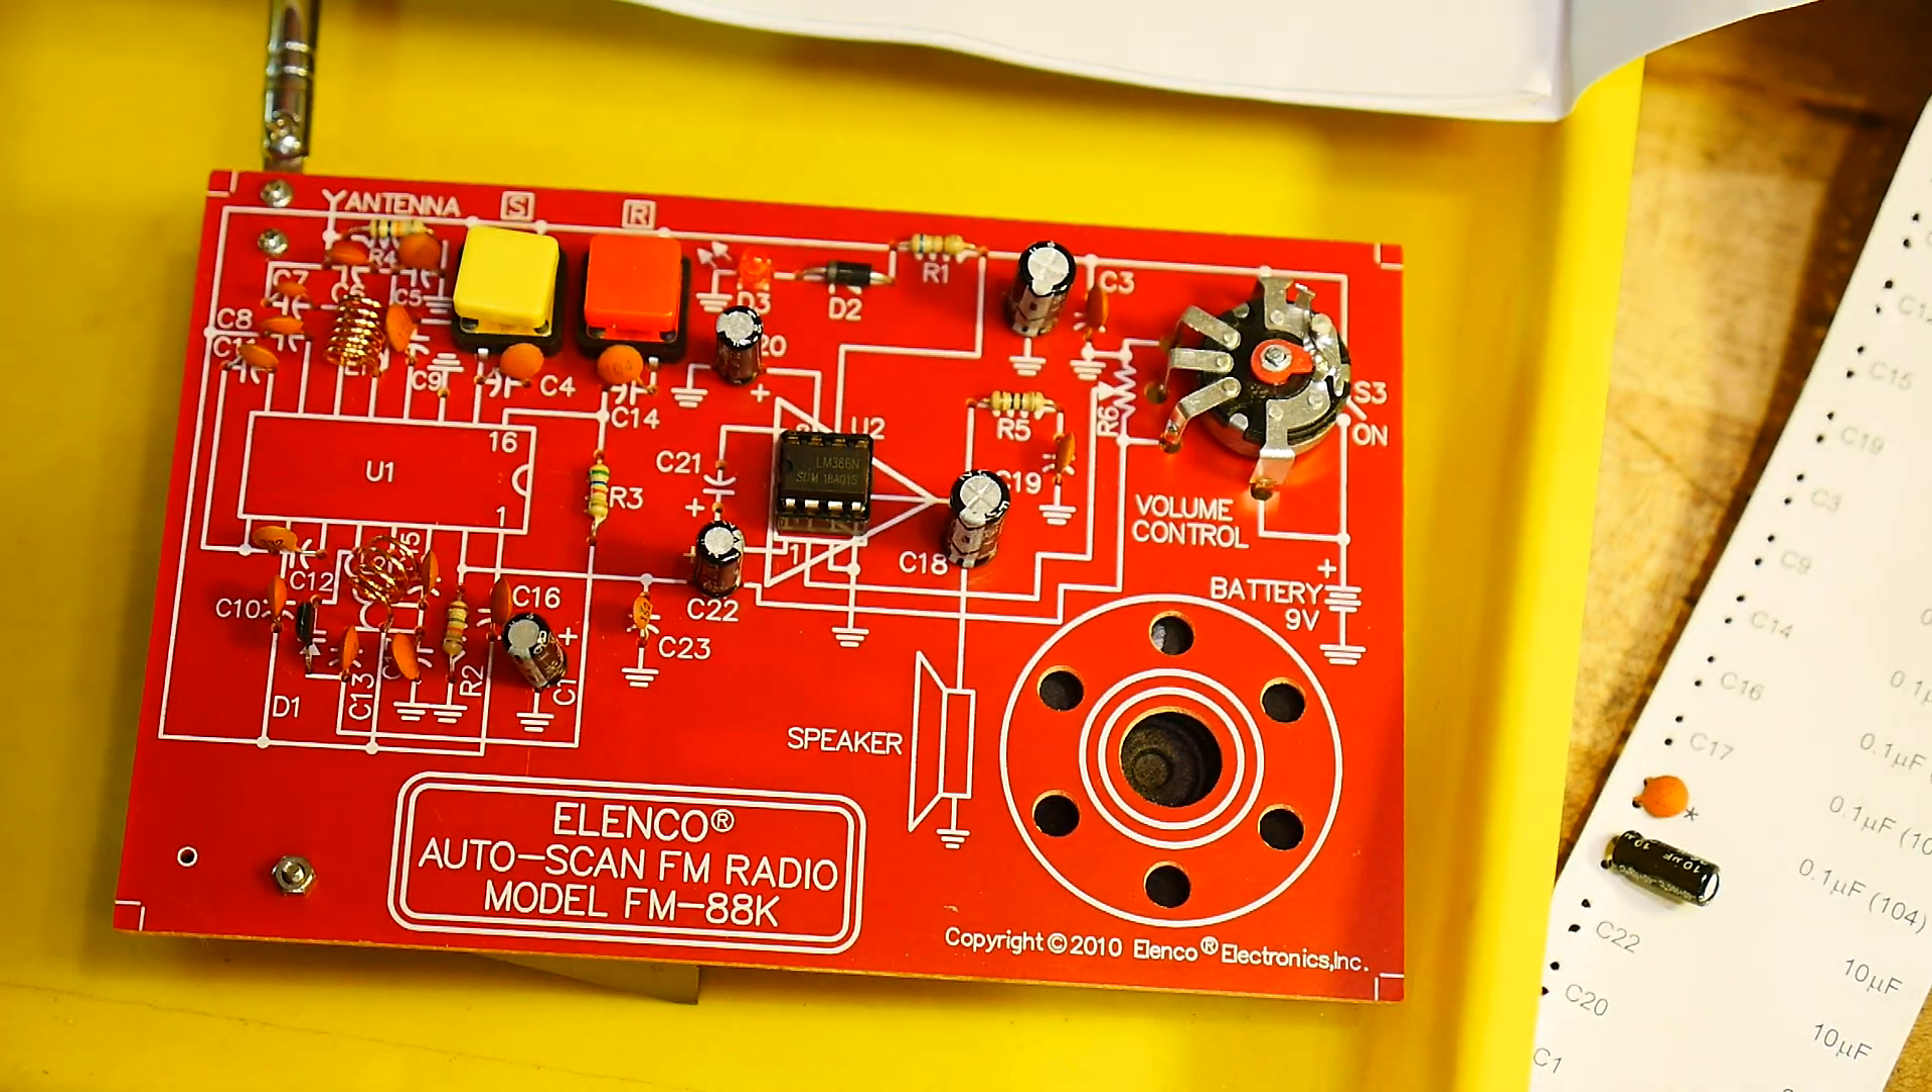The very last step was to add the, ah, add the switches.